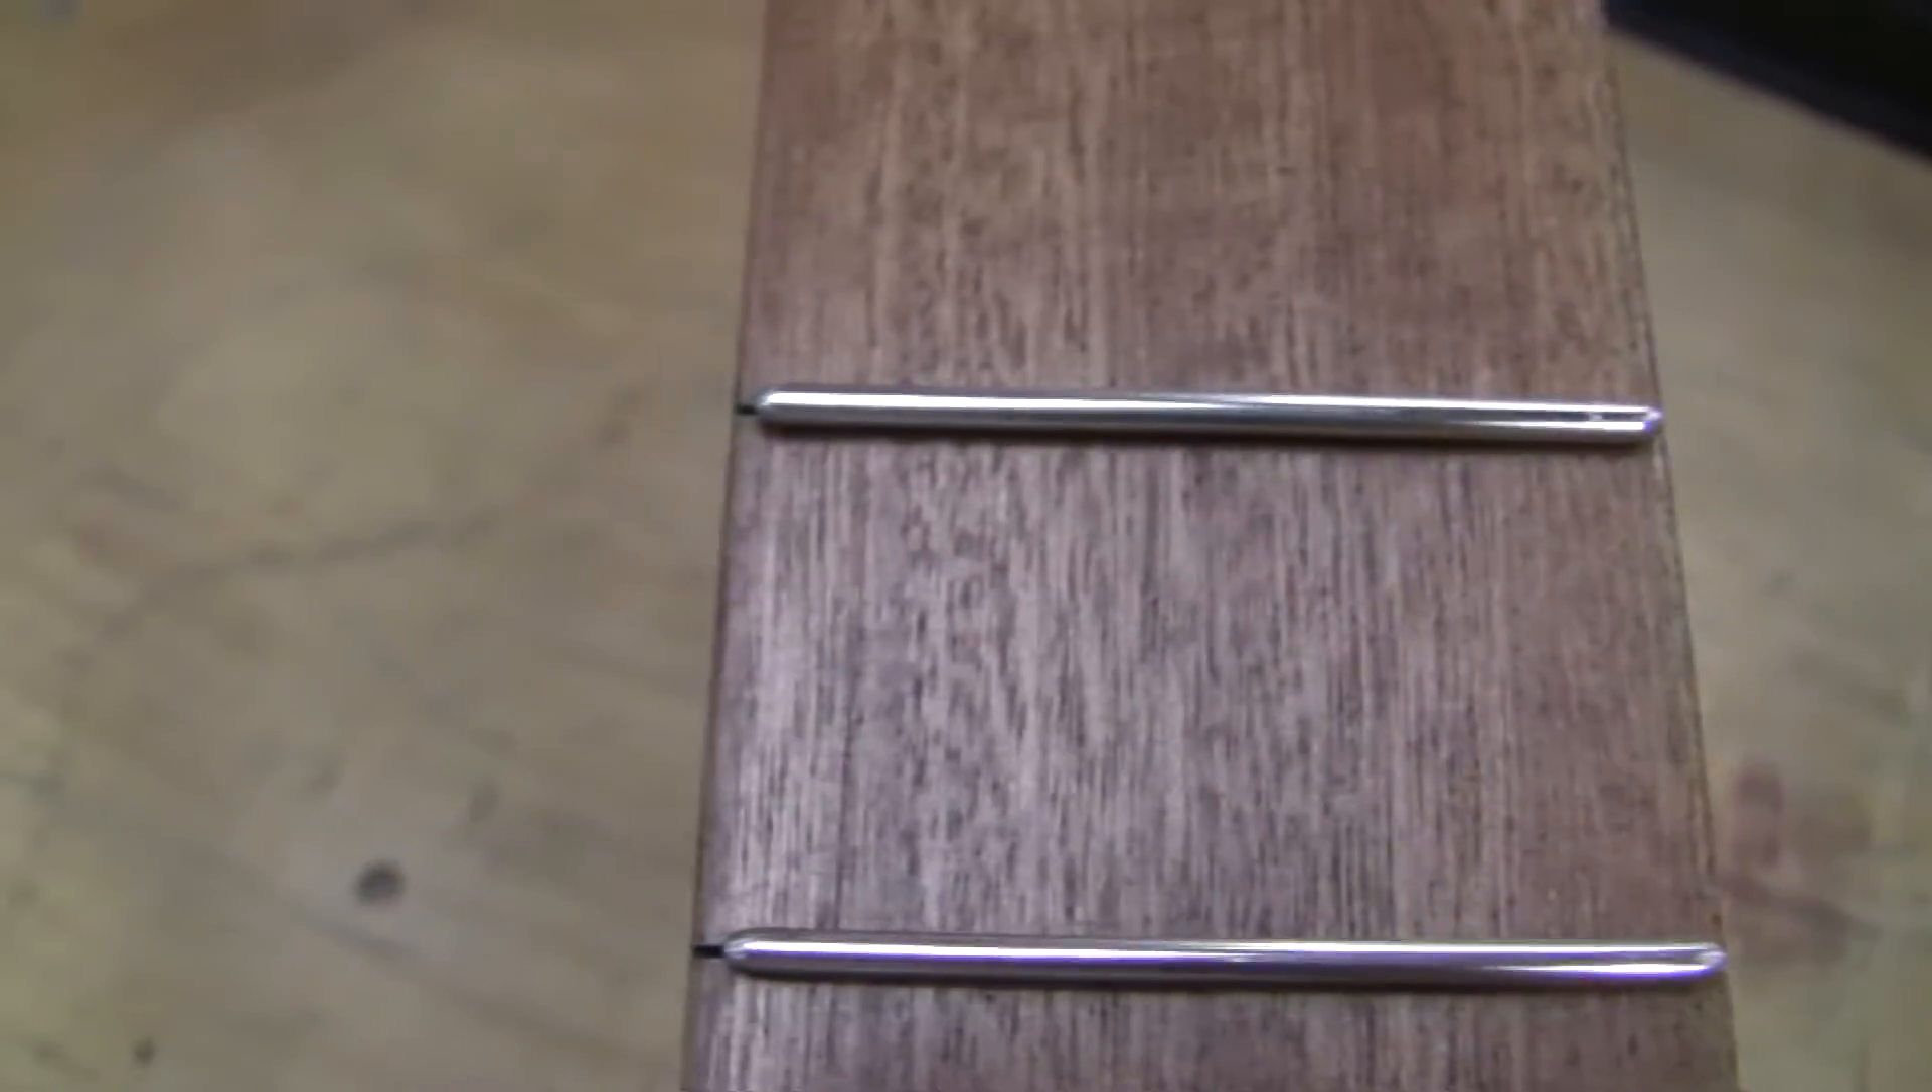Here's a fairly common thing where you have a short fret and actually two frets that are both short. So they're fine on that side, but they're short on that side.